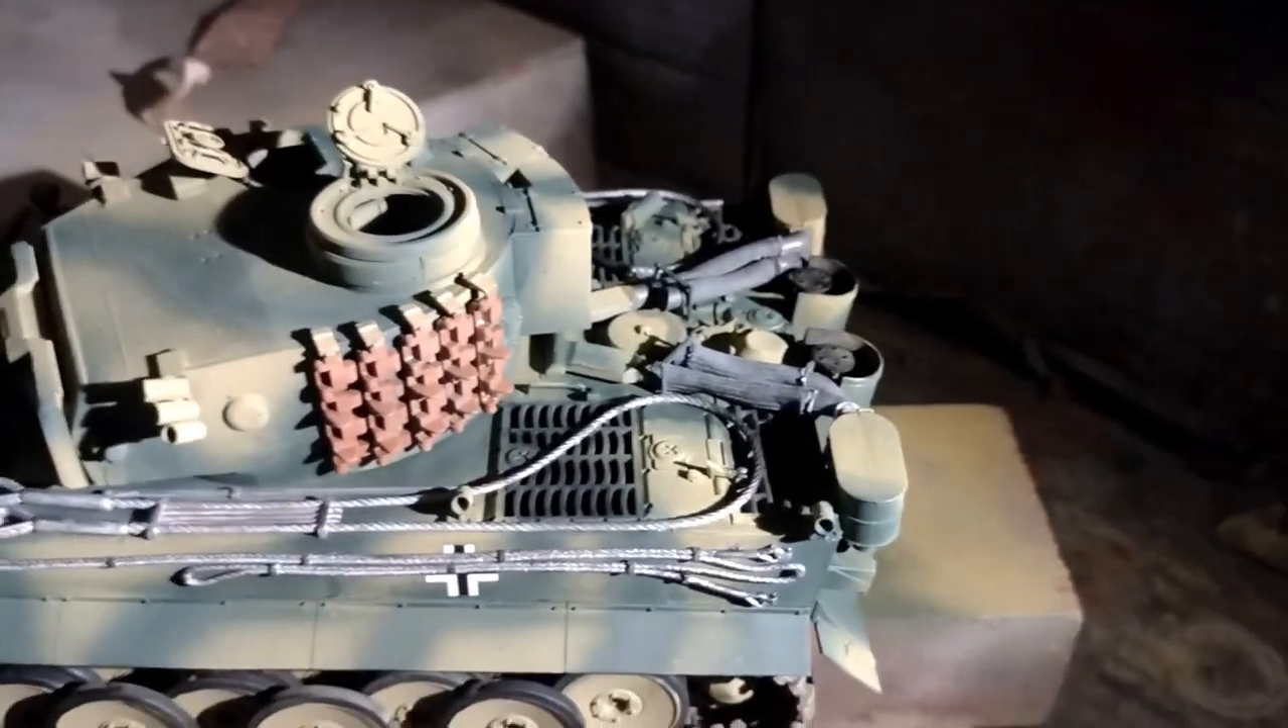The only thing I haven't yet done is put turret numbers on.